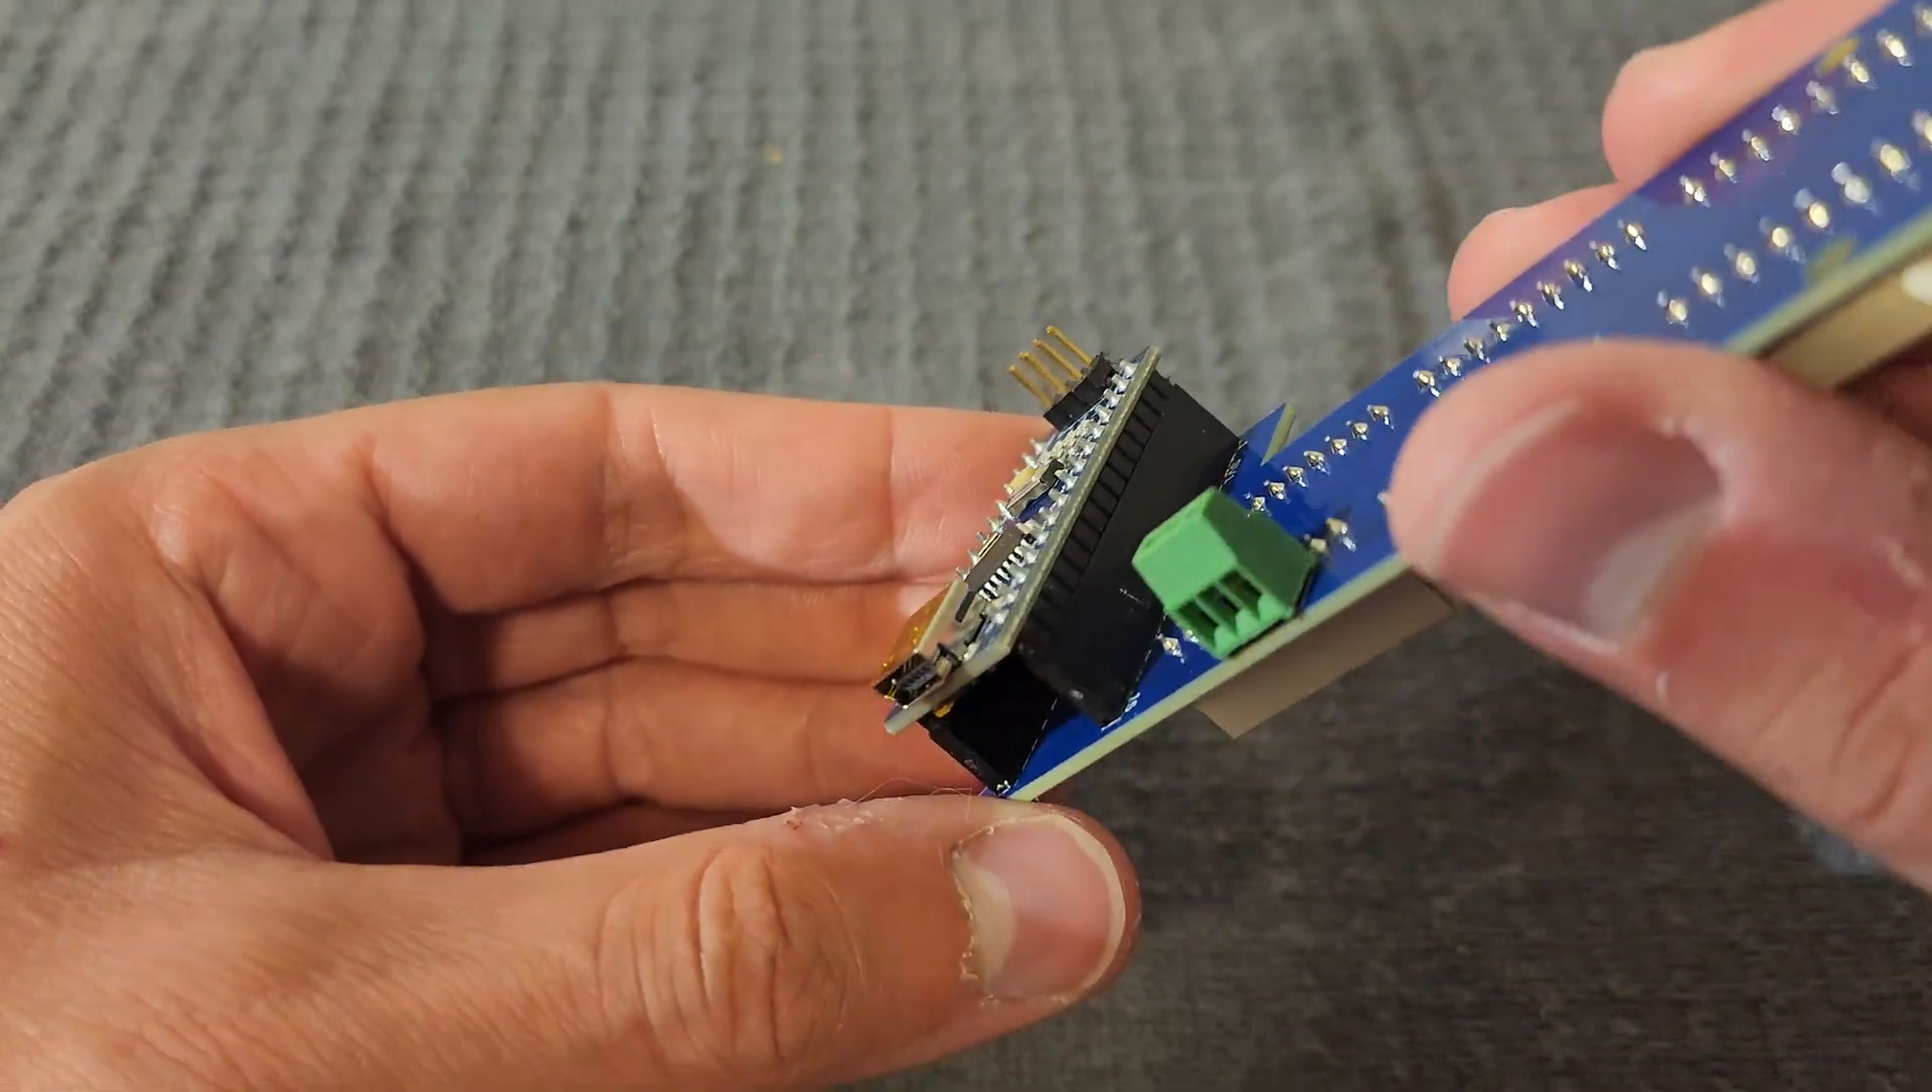And here is the final assembly for the two boards connected together.